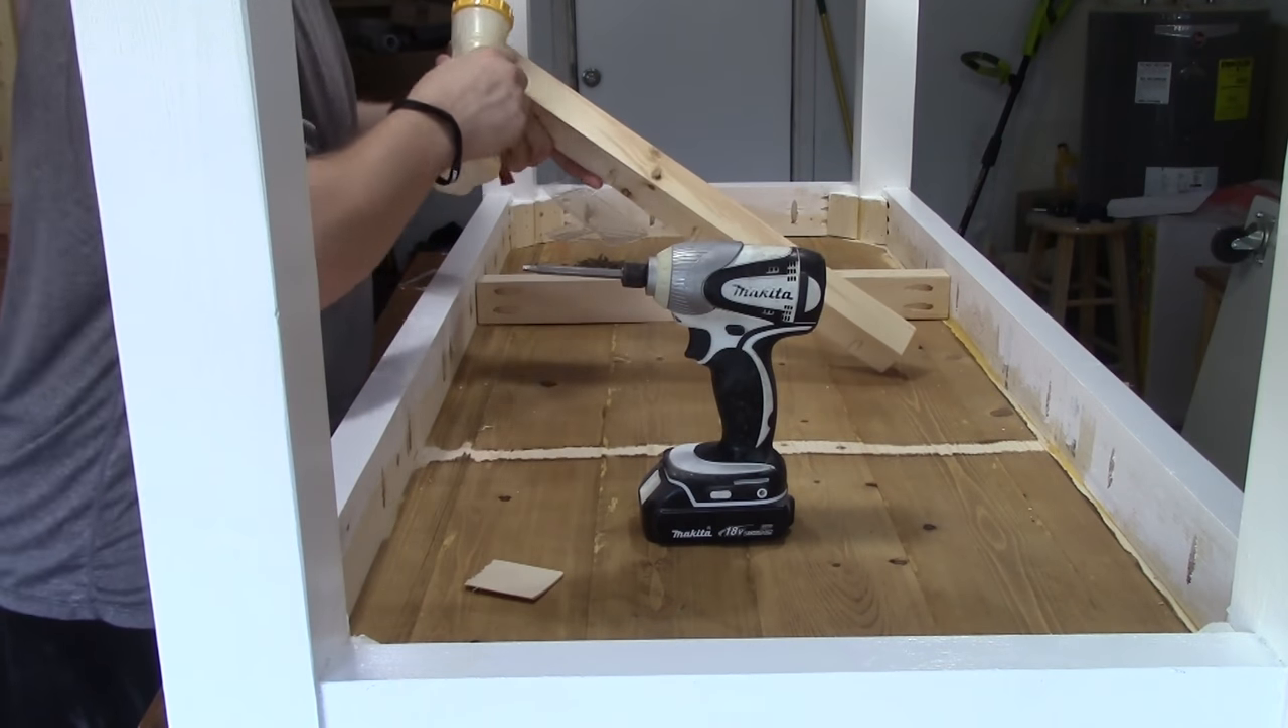And you can still see the braces are not there yet the middle braces I mean and that's what I'm adding in right here.